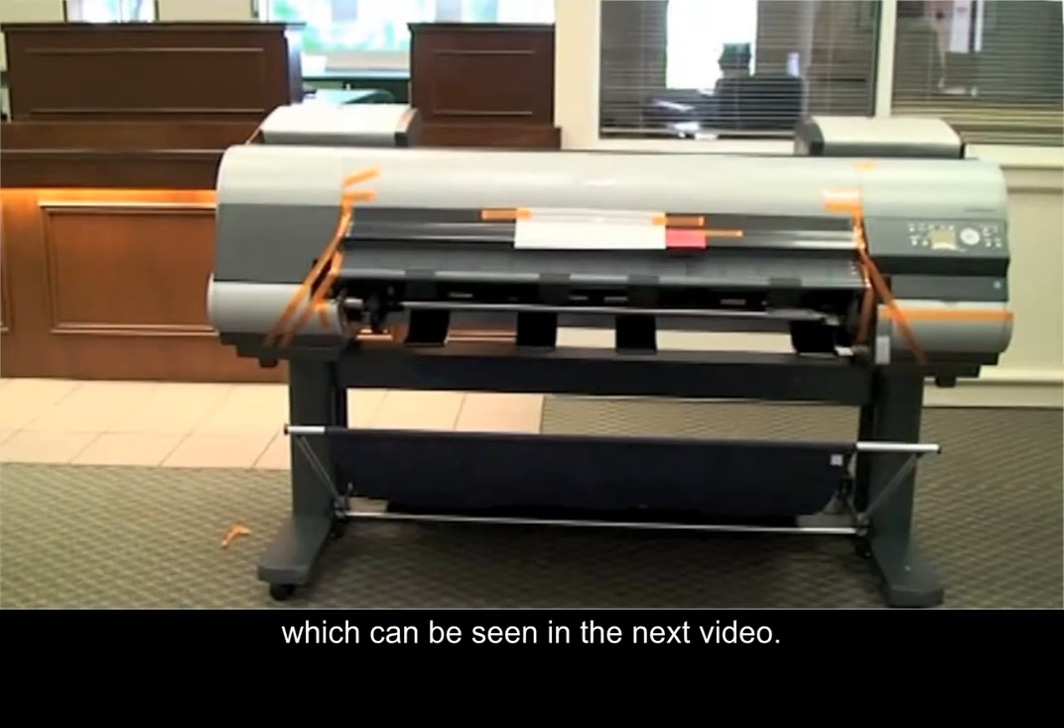The basket set up is now complete.